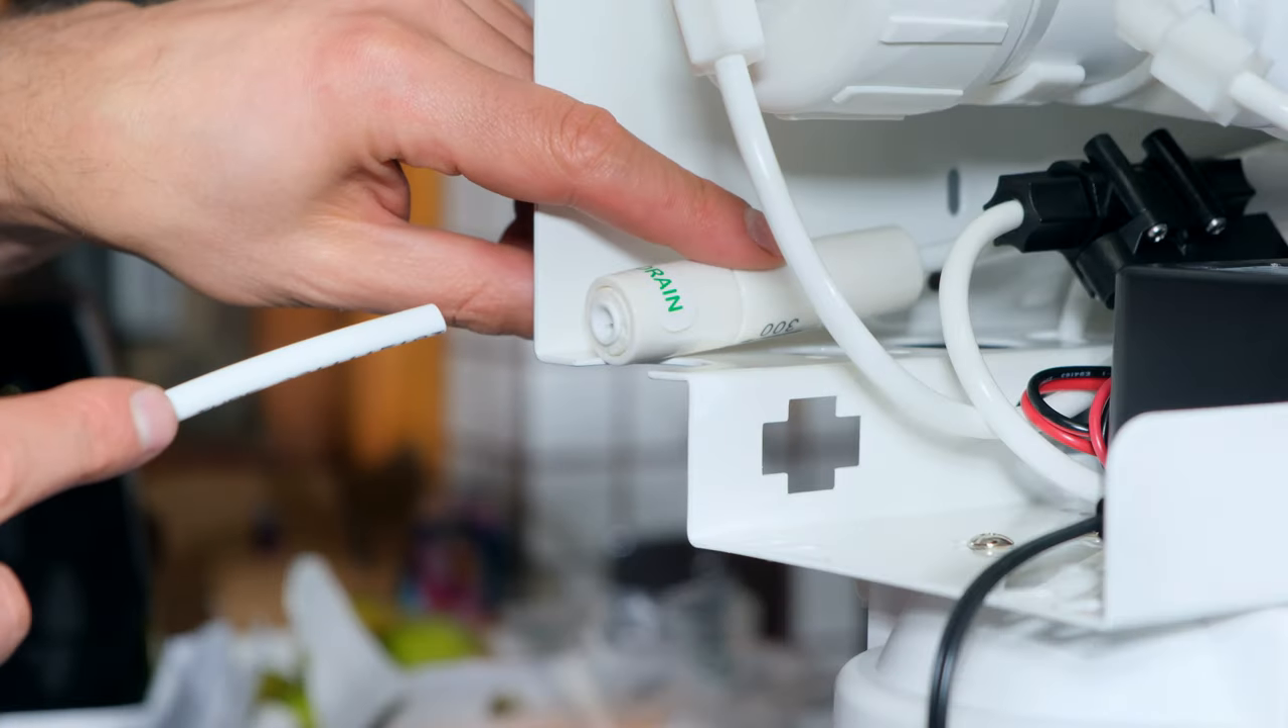The pipe that's going to the drain is very easy to connect so i'm not going to connect it now.